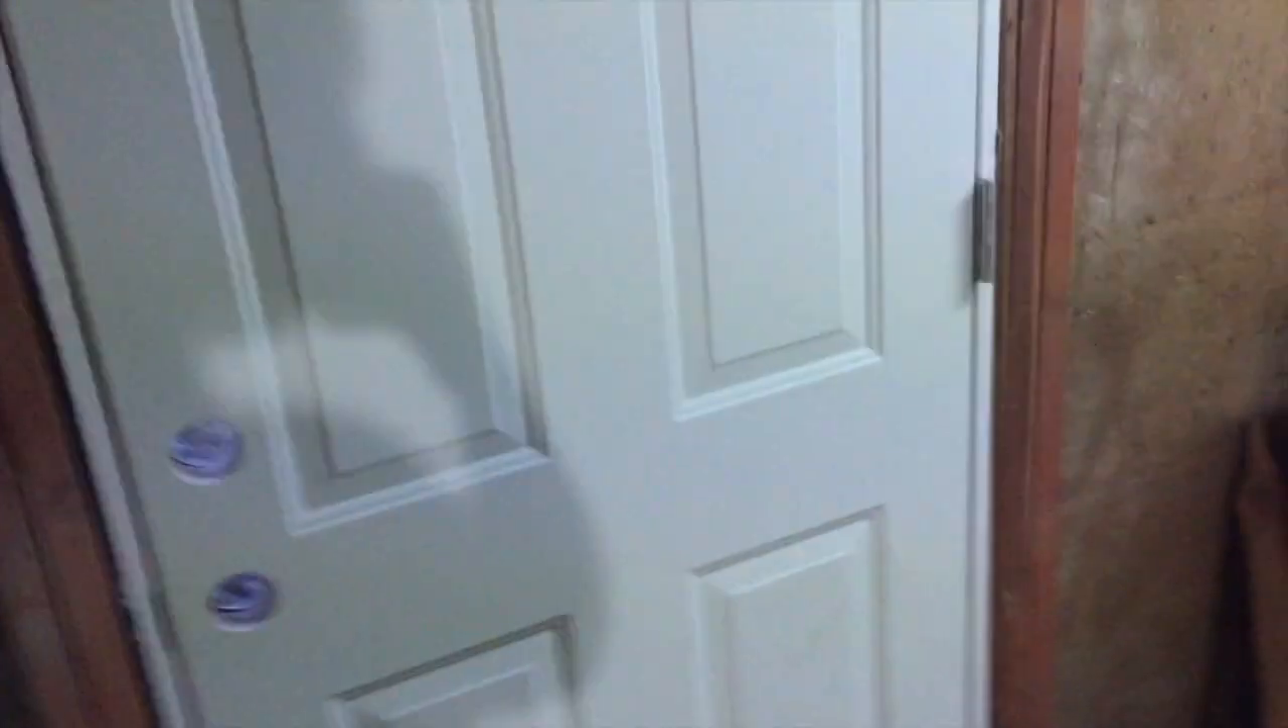This door still needs a doorknob.